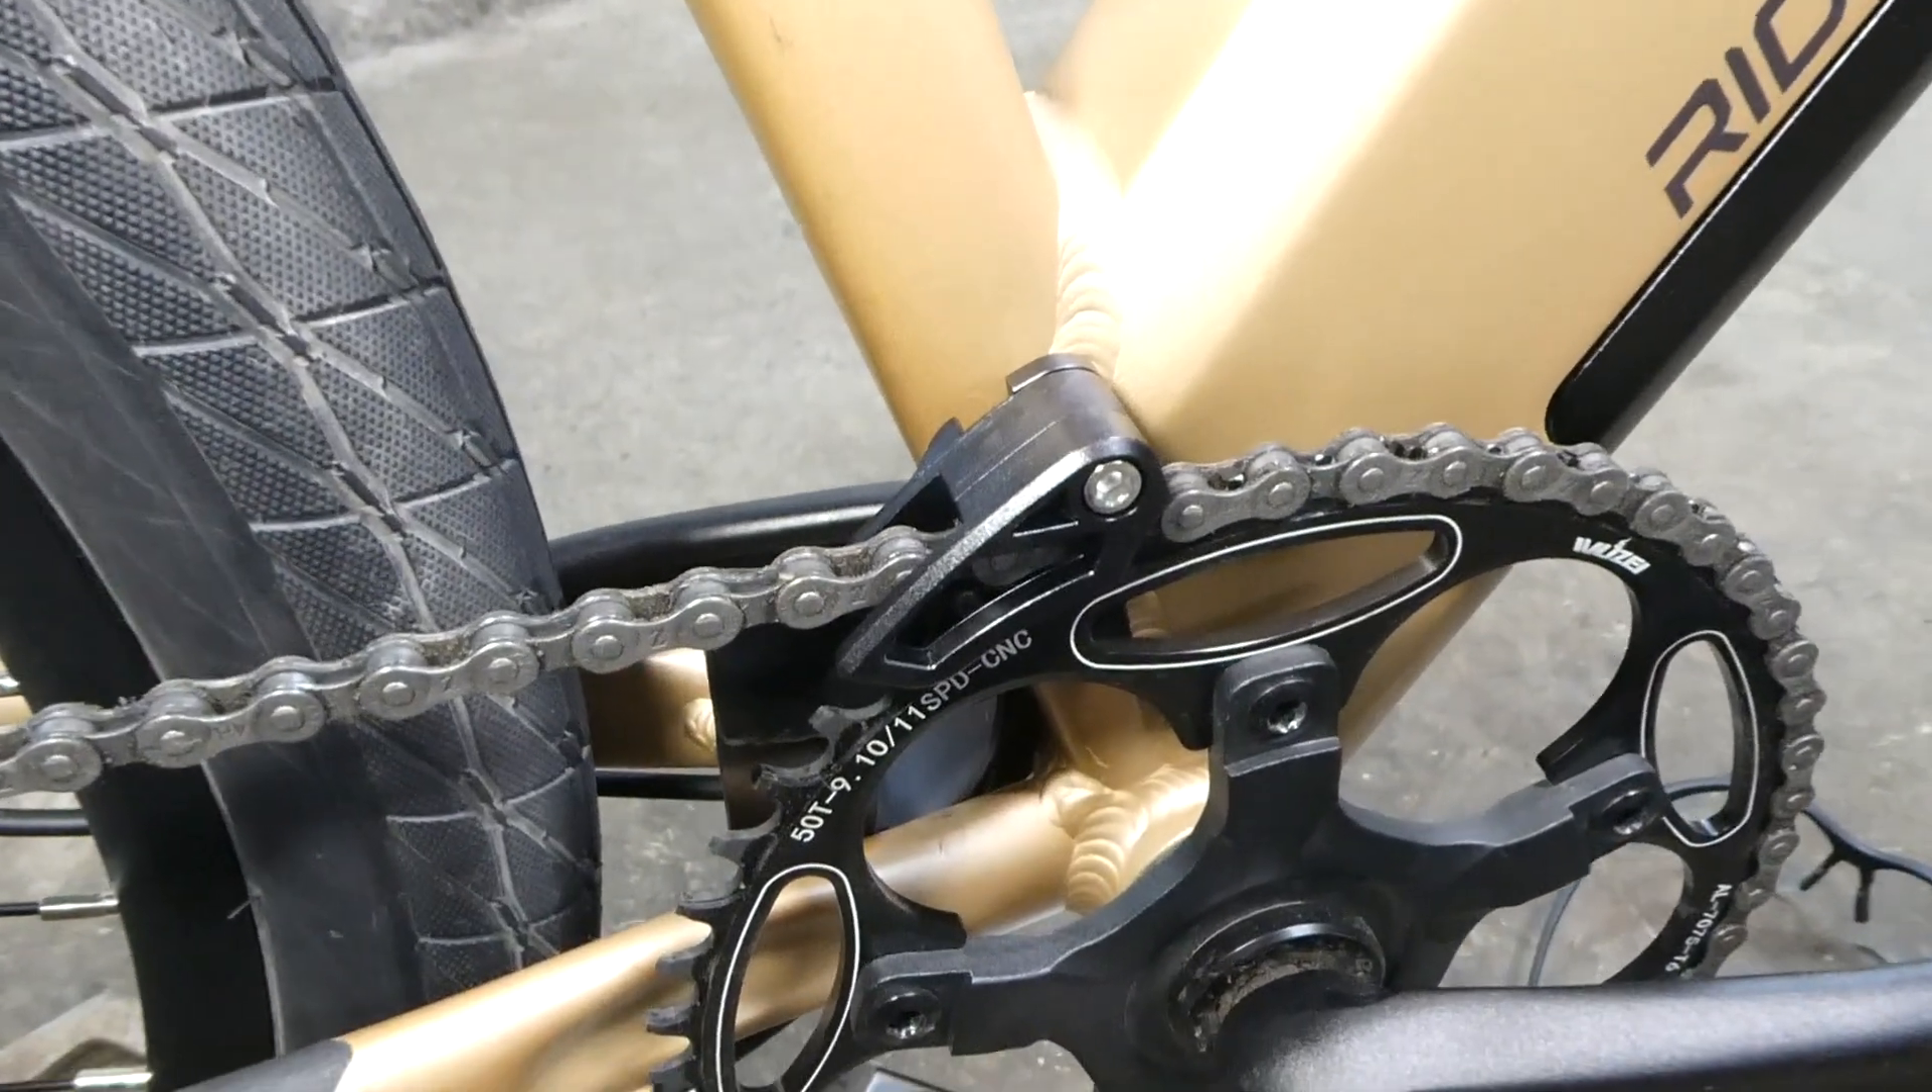Here is the unit all done. The bracket is all painted. Mounted.